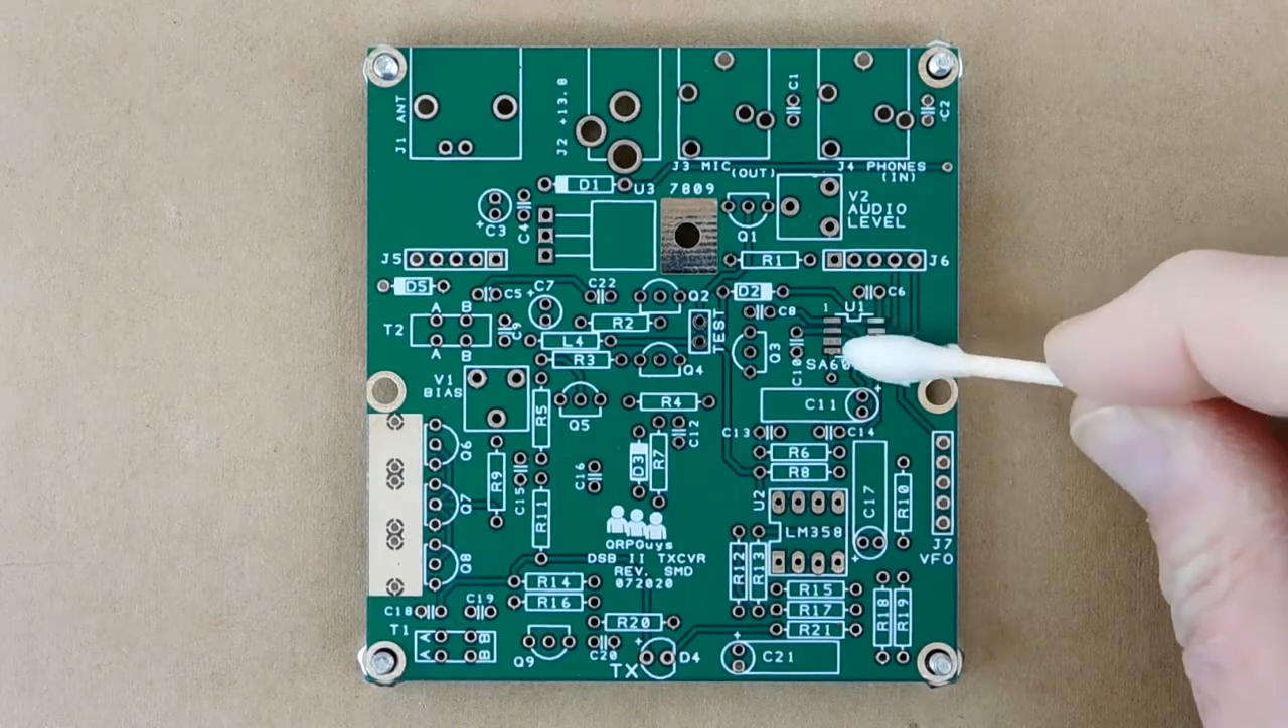At this point, there should be nothing installed on the main transceiver PCB.